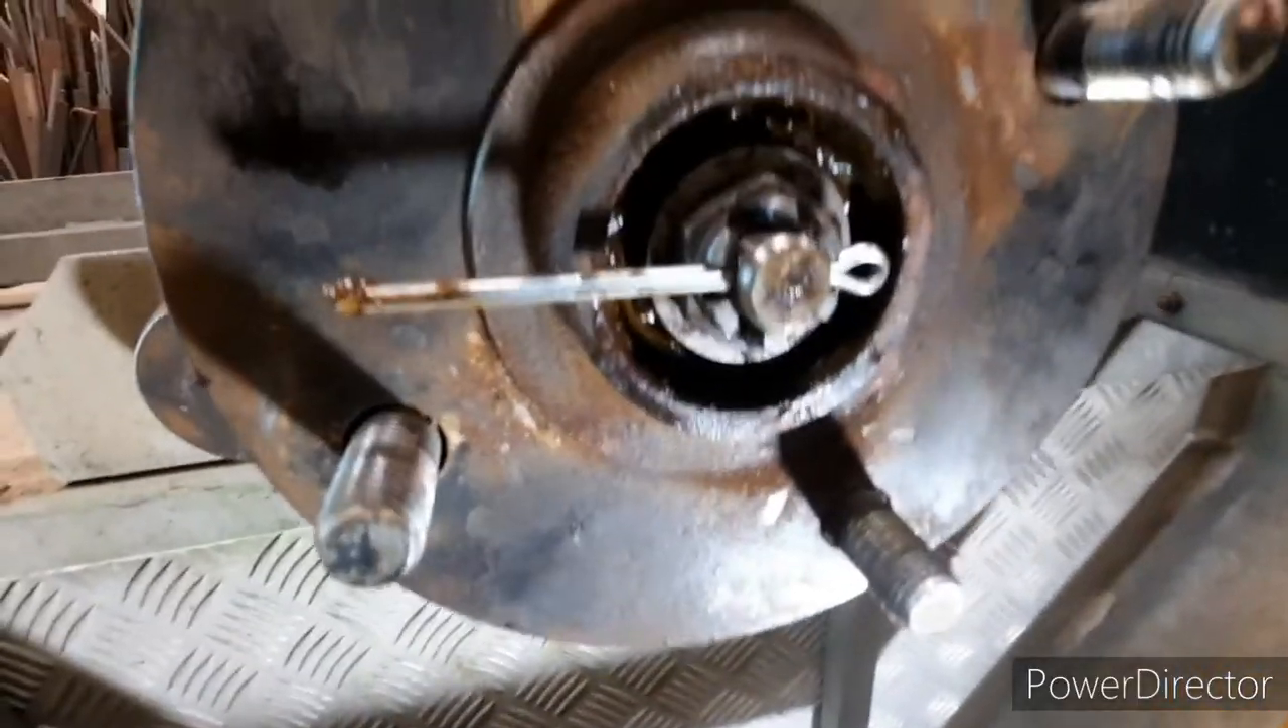Logiquement, voilà. Ma goupille est dedans.